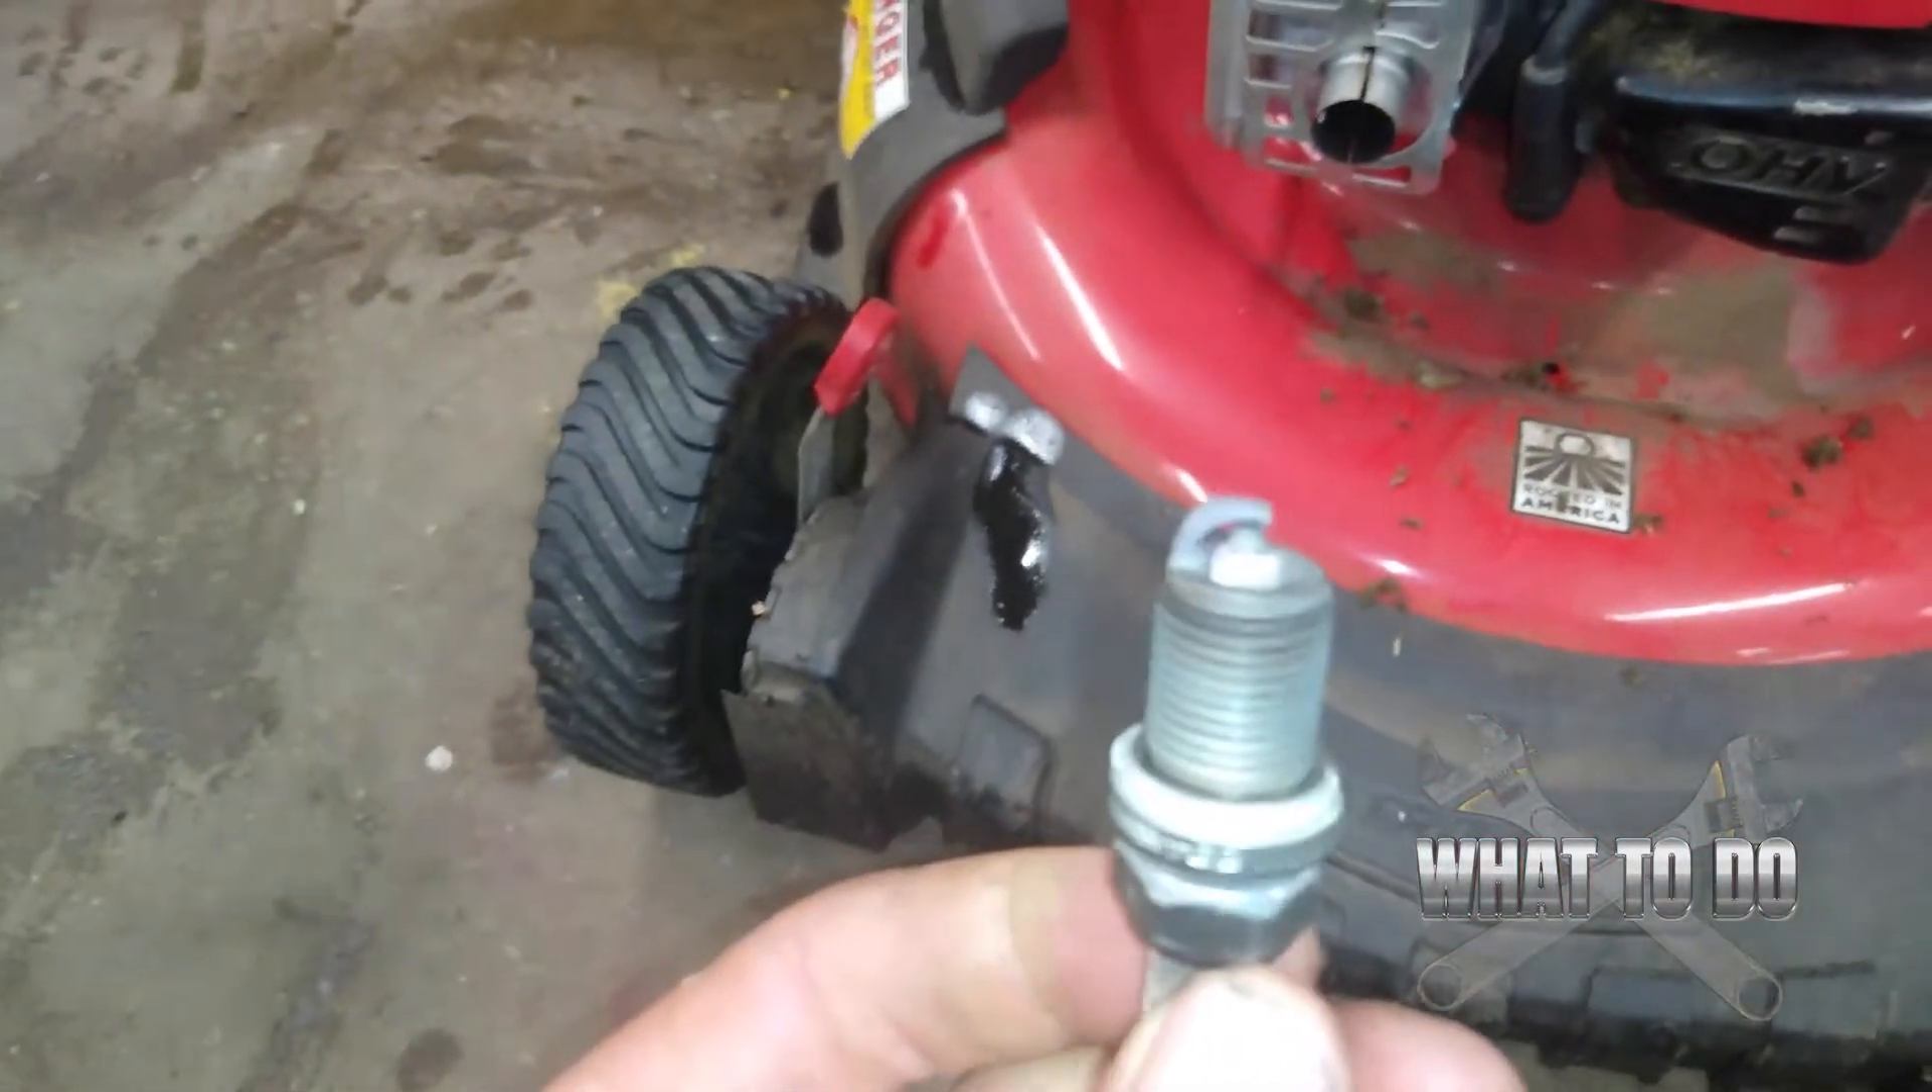There we go. Plug is out.